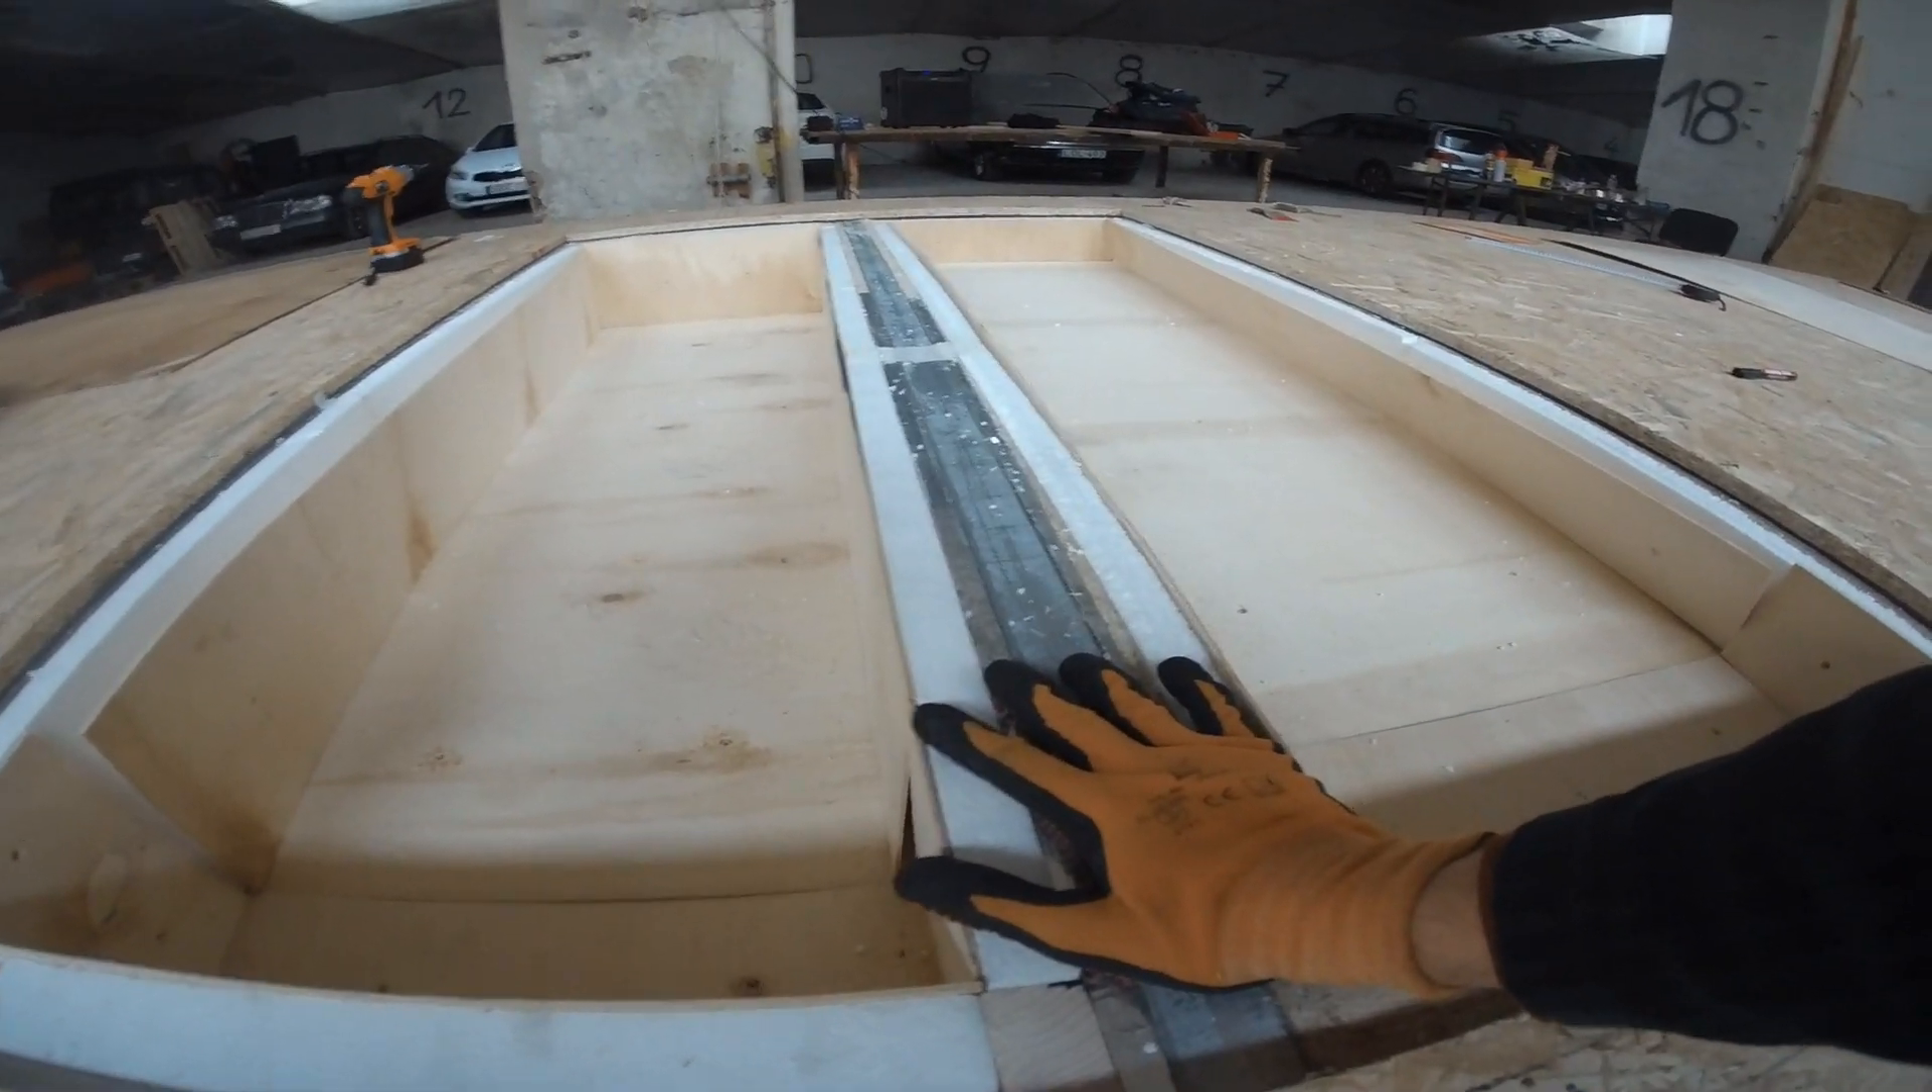Right now I'm continuing with the underground storage boxes and behind the scenes I have cut 3 millimeter plywood to size to fit exactly in the boxes and the insulation is all into place.